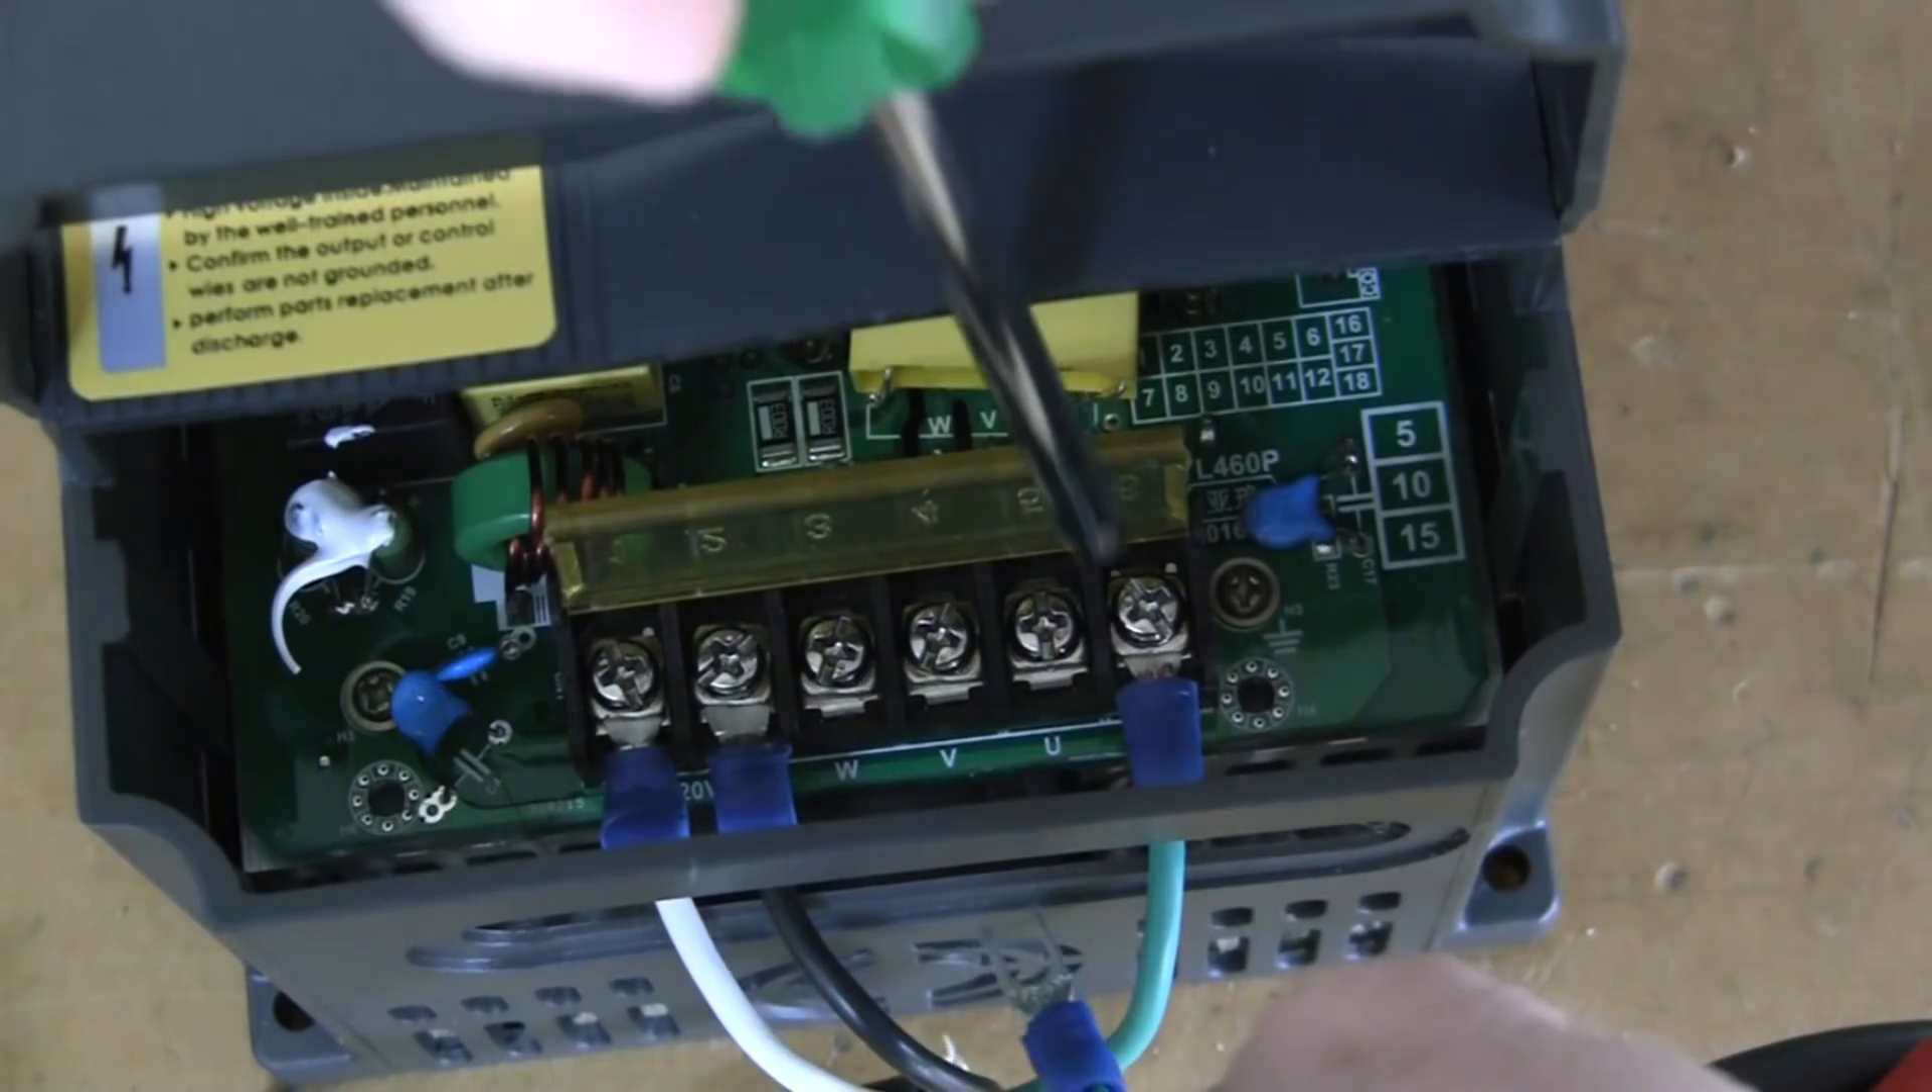I've already added the spade terminals.